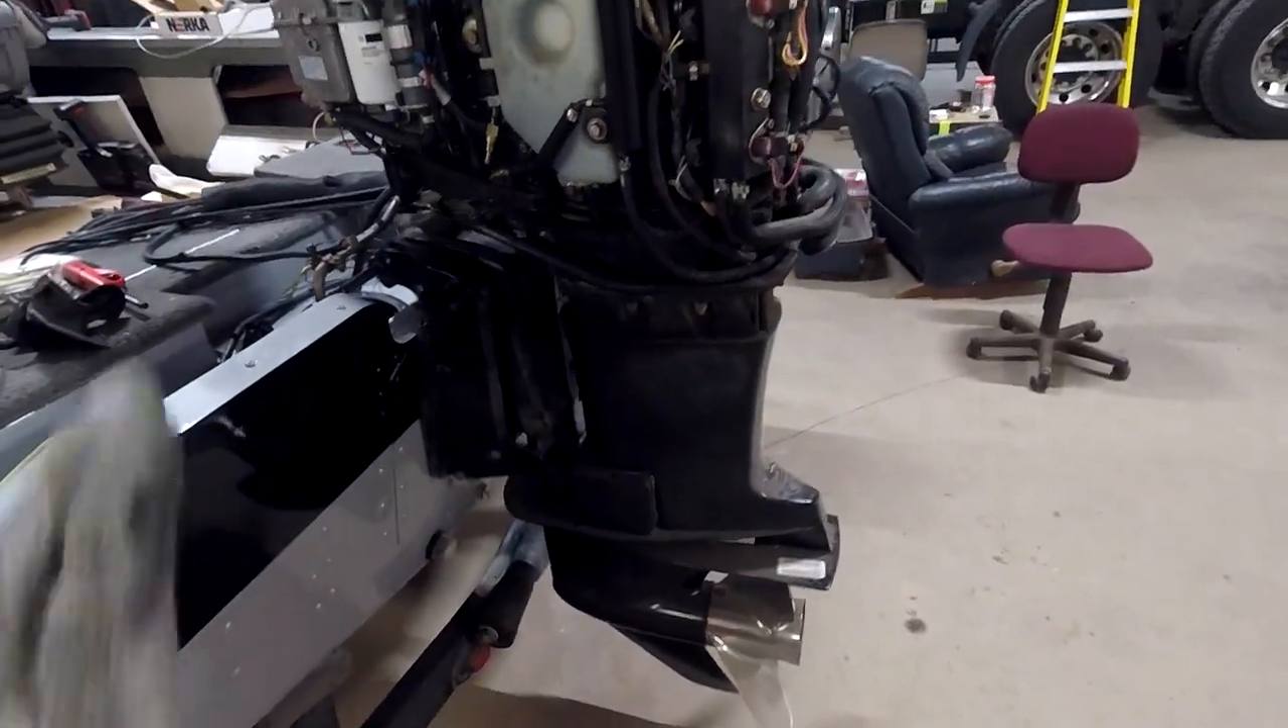Big motors on.